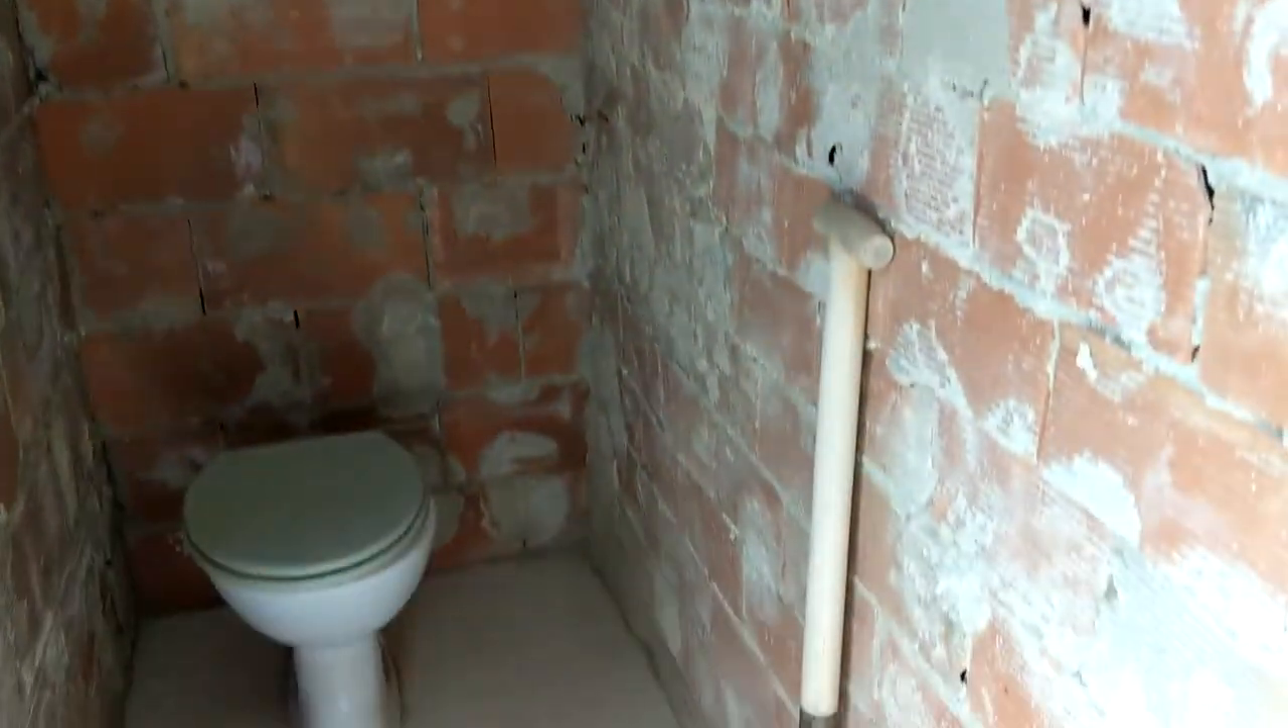We took the door off this toilet room. Took the tiles off the walls.